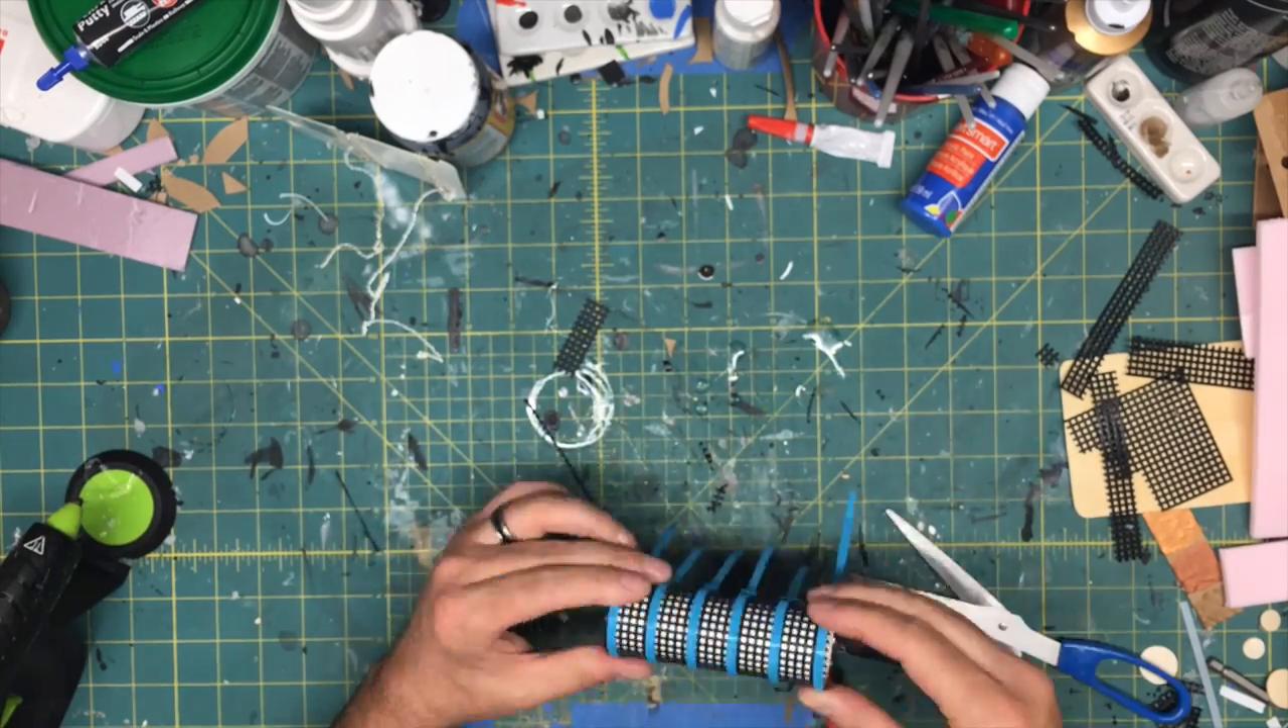I used some large zip ties spaced somewhat evenly around the piece of pipe.